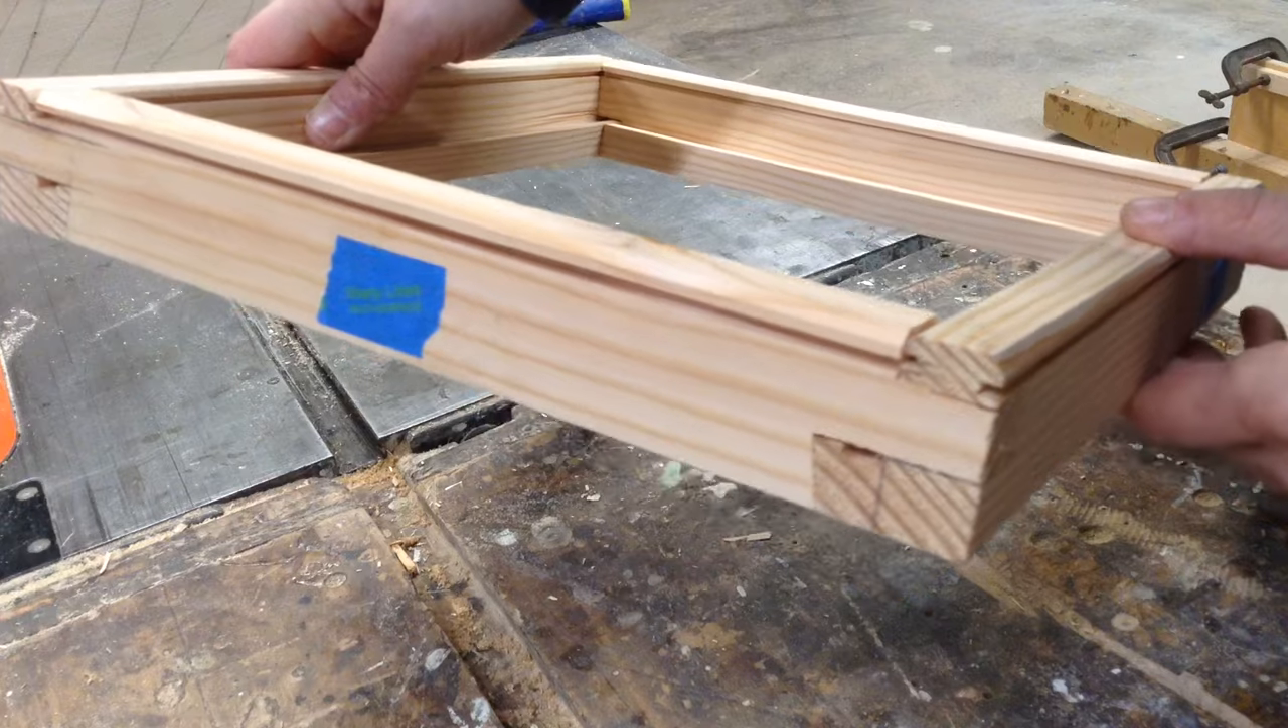You can see all of my corners look nice all the grooves and everything line up.